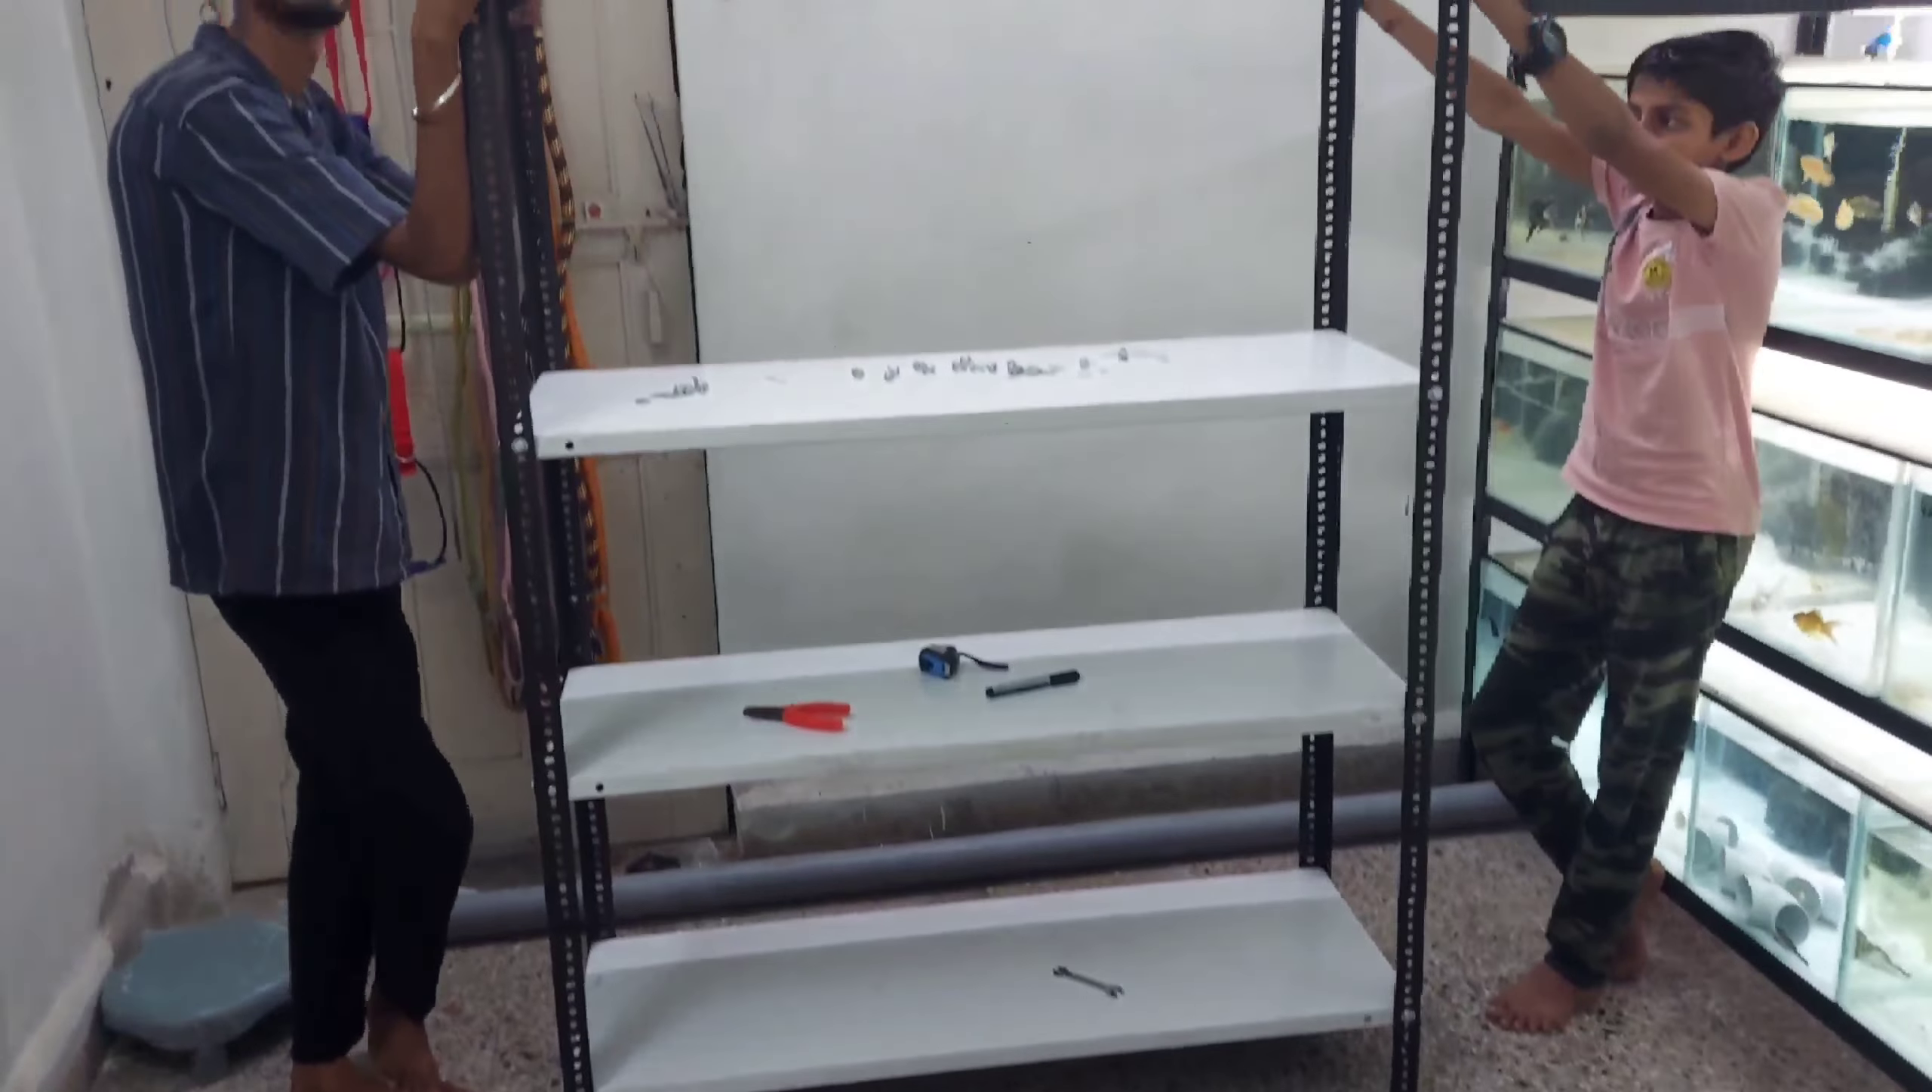देखते ही देखते हमने लगा दिये है तीसरा shelf।